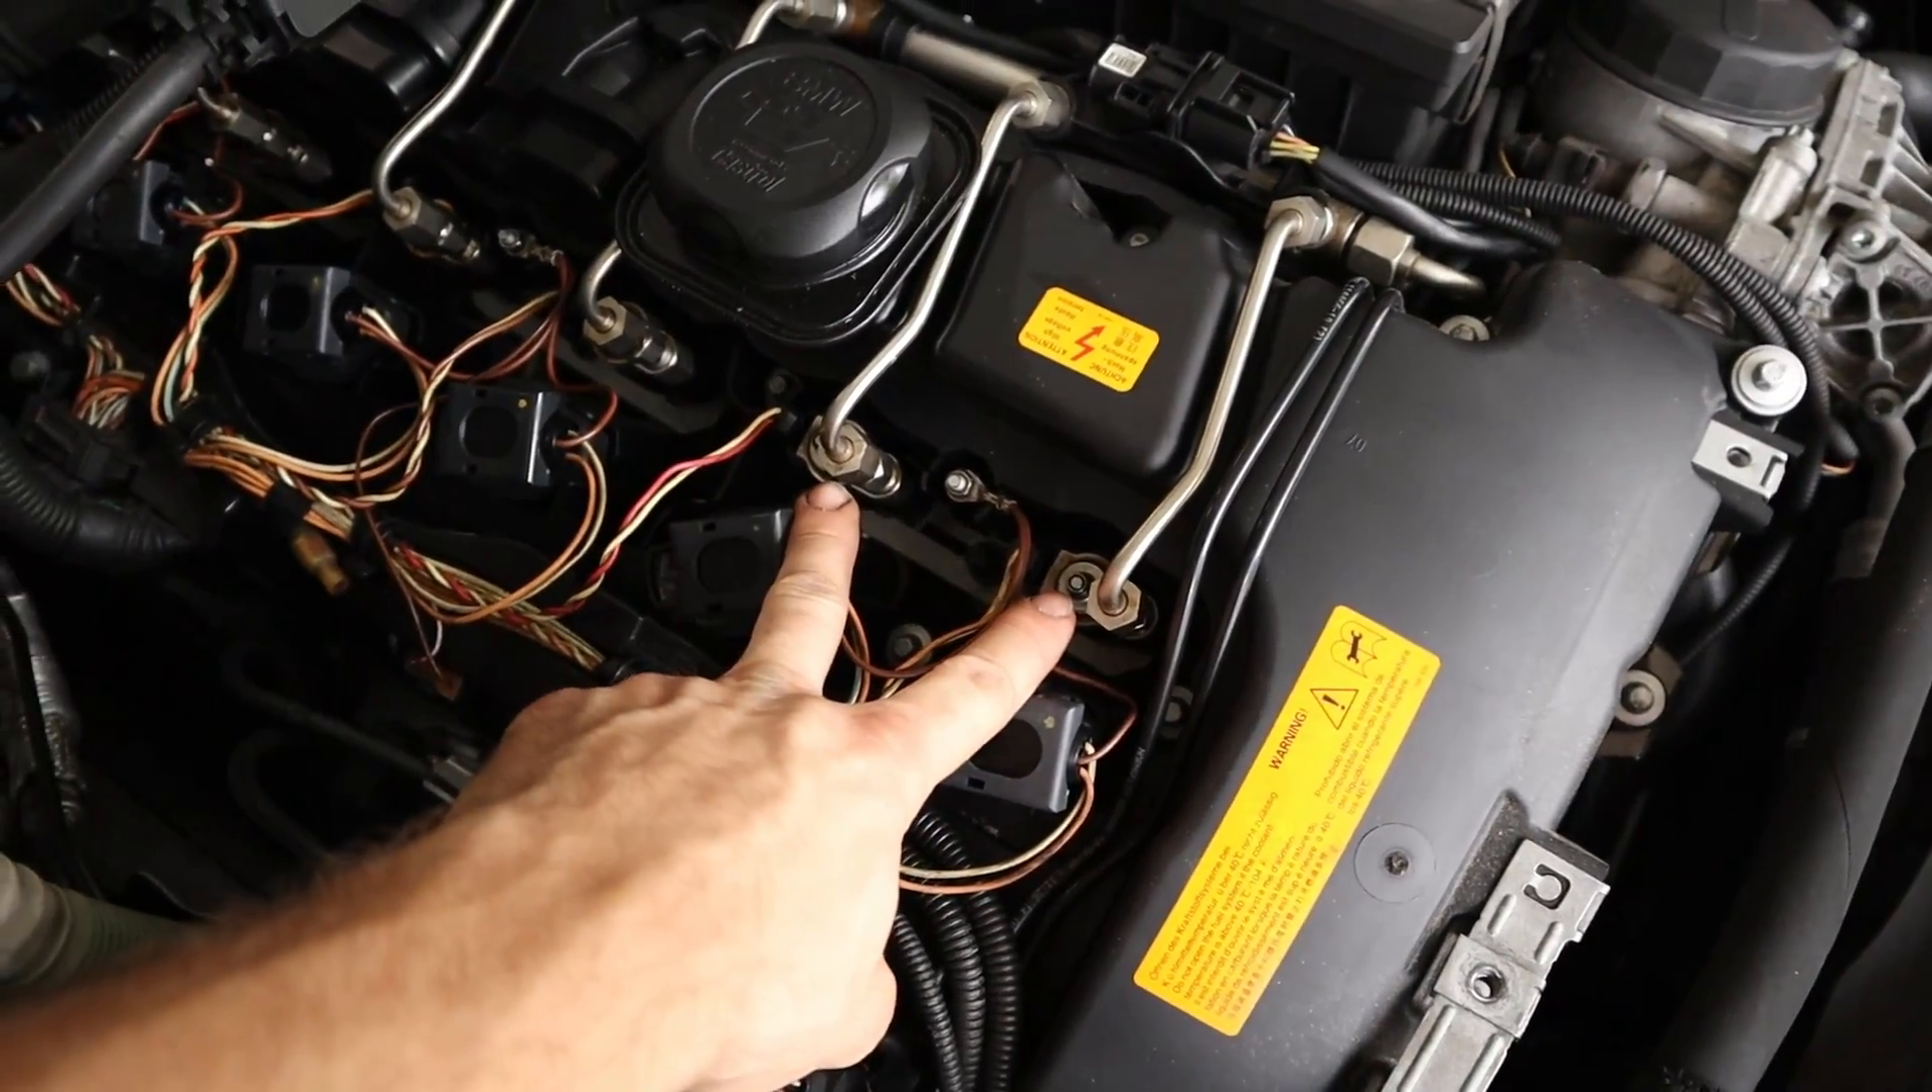So we've let the car cool down and removed the engine cover as you can see here so we have access to all the injectors.